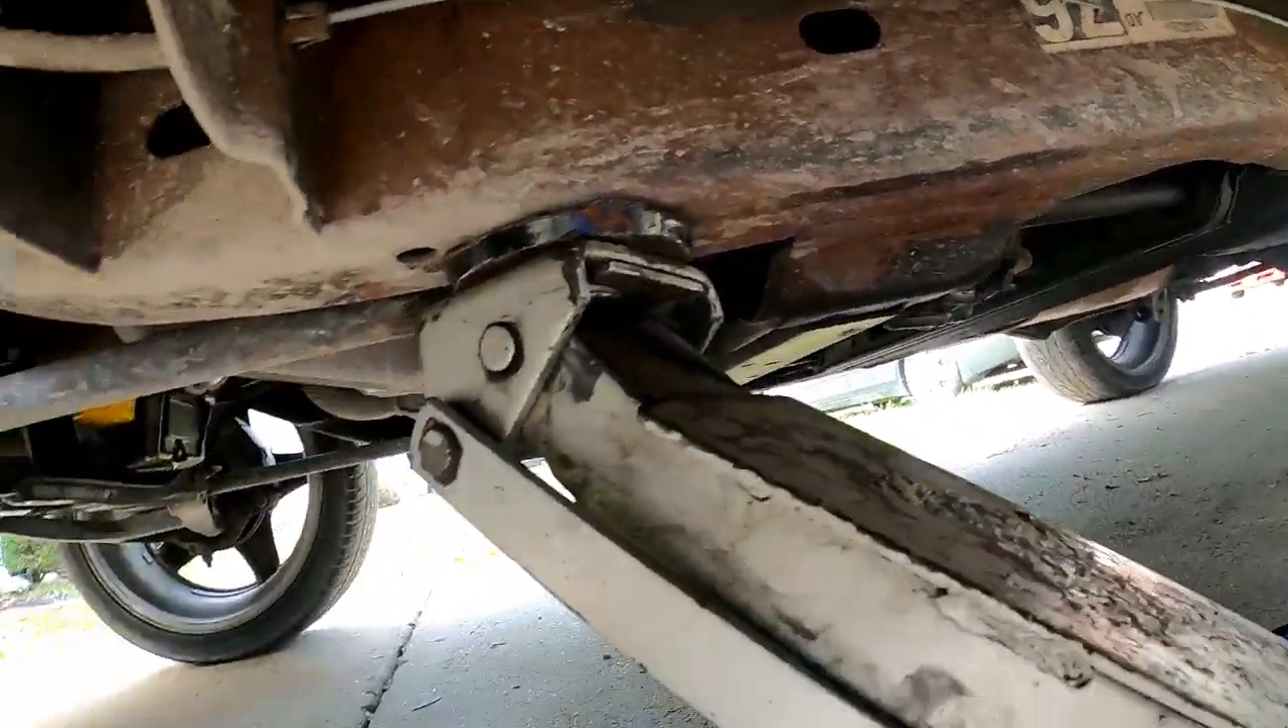I have the jack set right underneath the frame you can see the frame that runs along the length of the car.